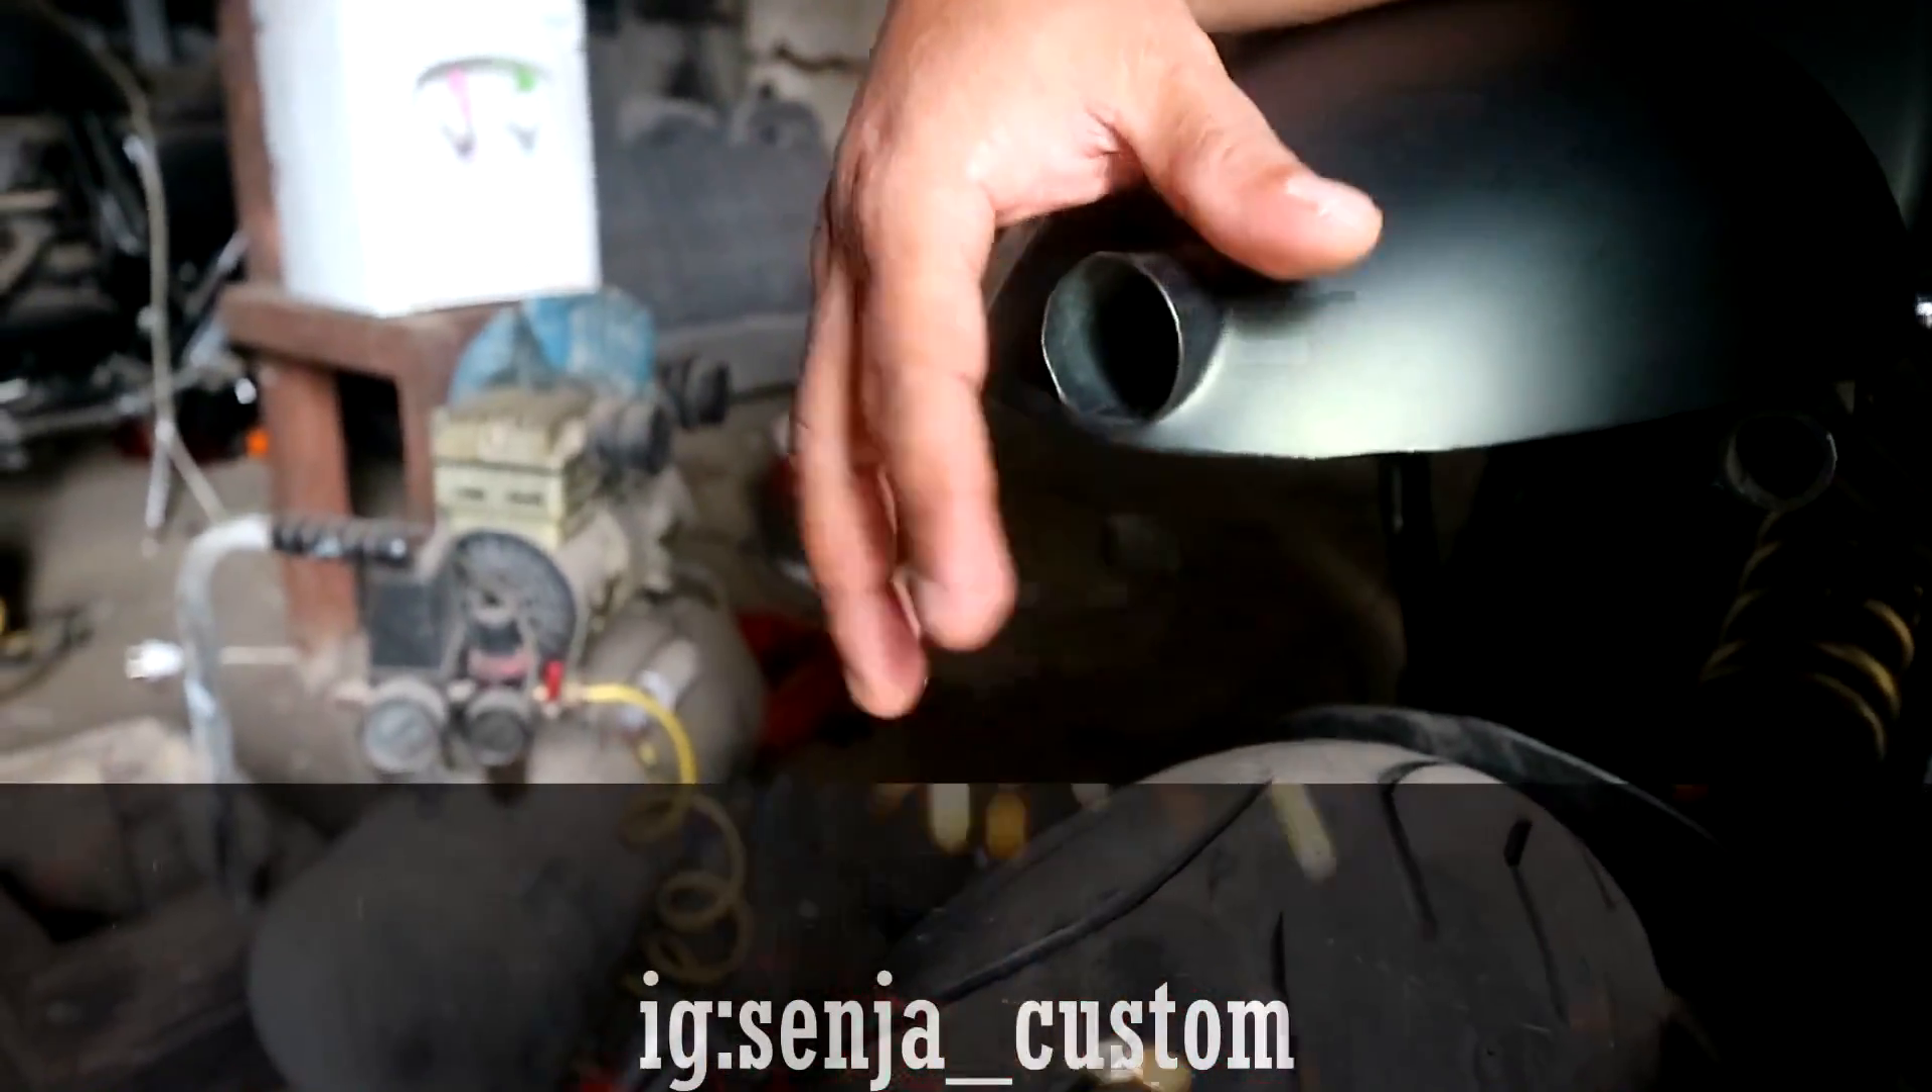Untuk lampu stopnya kita tanamkan di dalam sini ini belum kita pasang karena habis cat.